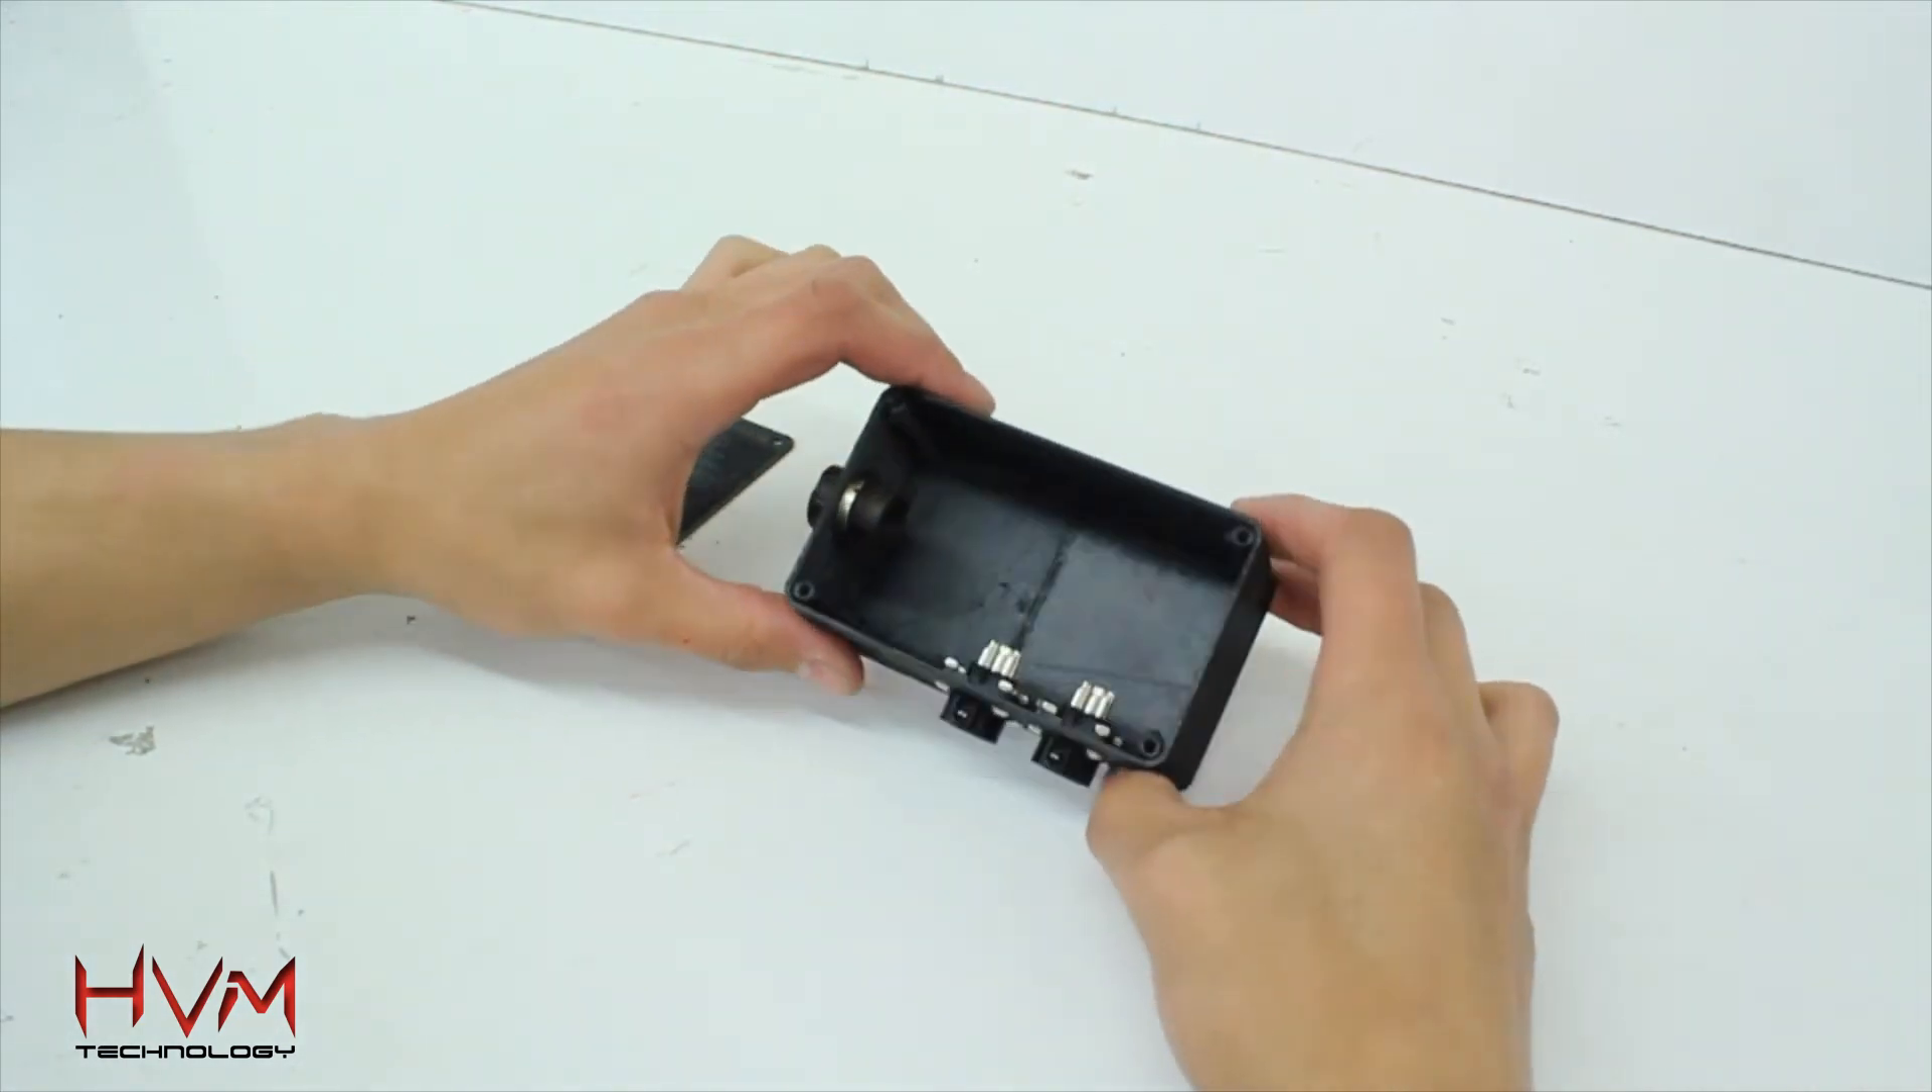I still need to put the electronics on the inside but for the externals, we've got the two connectors for the additional lines, that's these two, which I'll just plug into there.